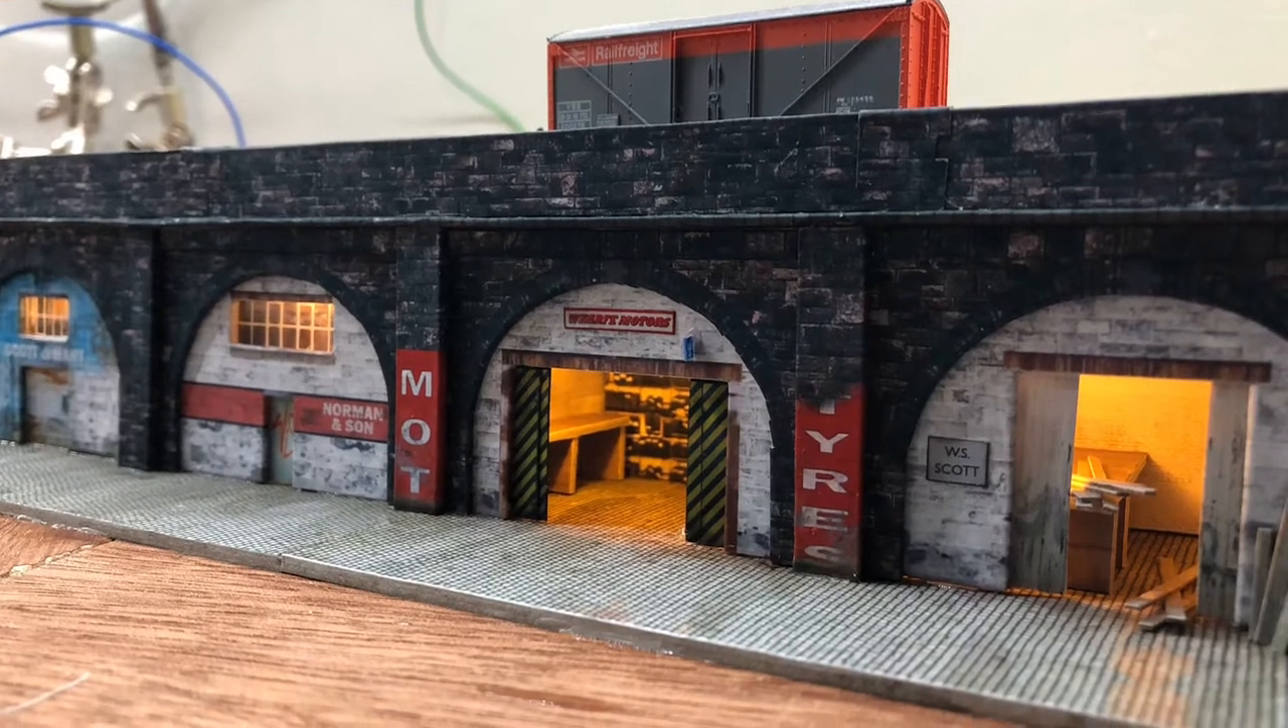Finally, I added the ledge and the wall along the top and finished off the final details.